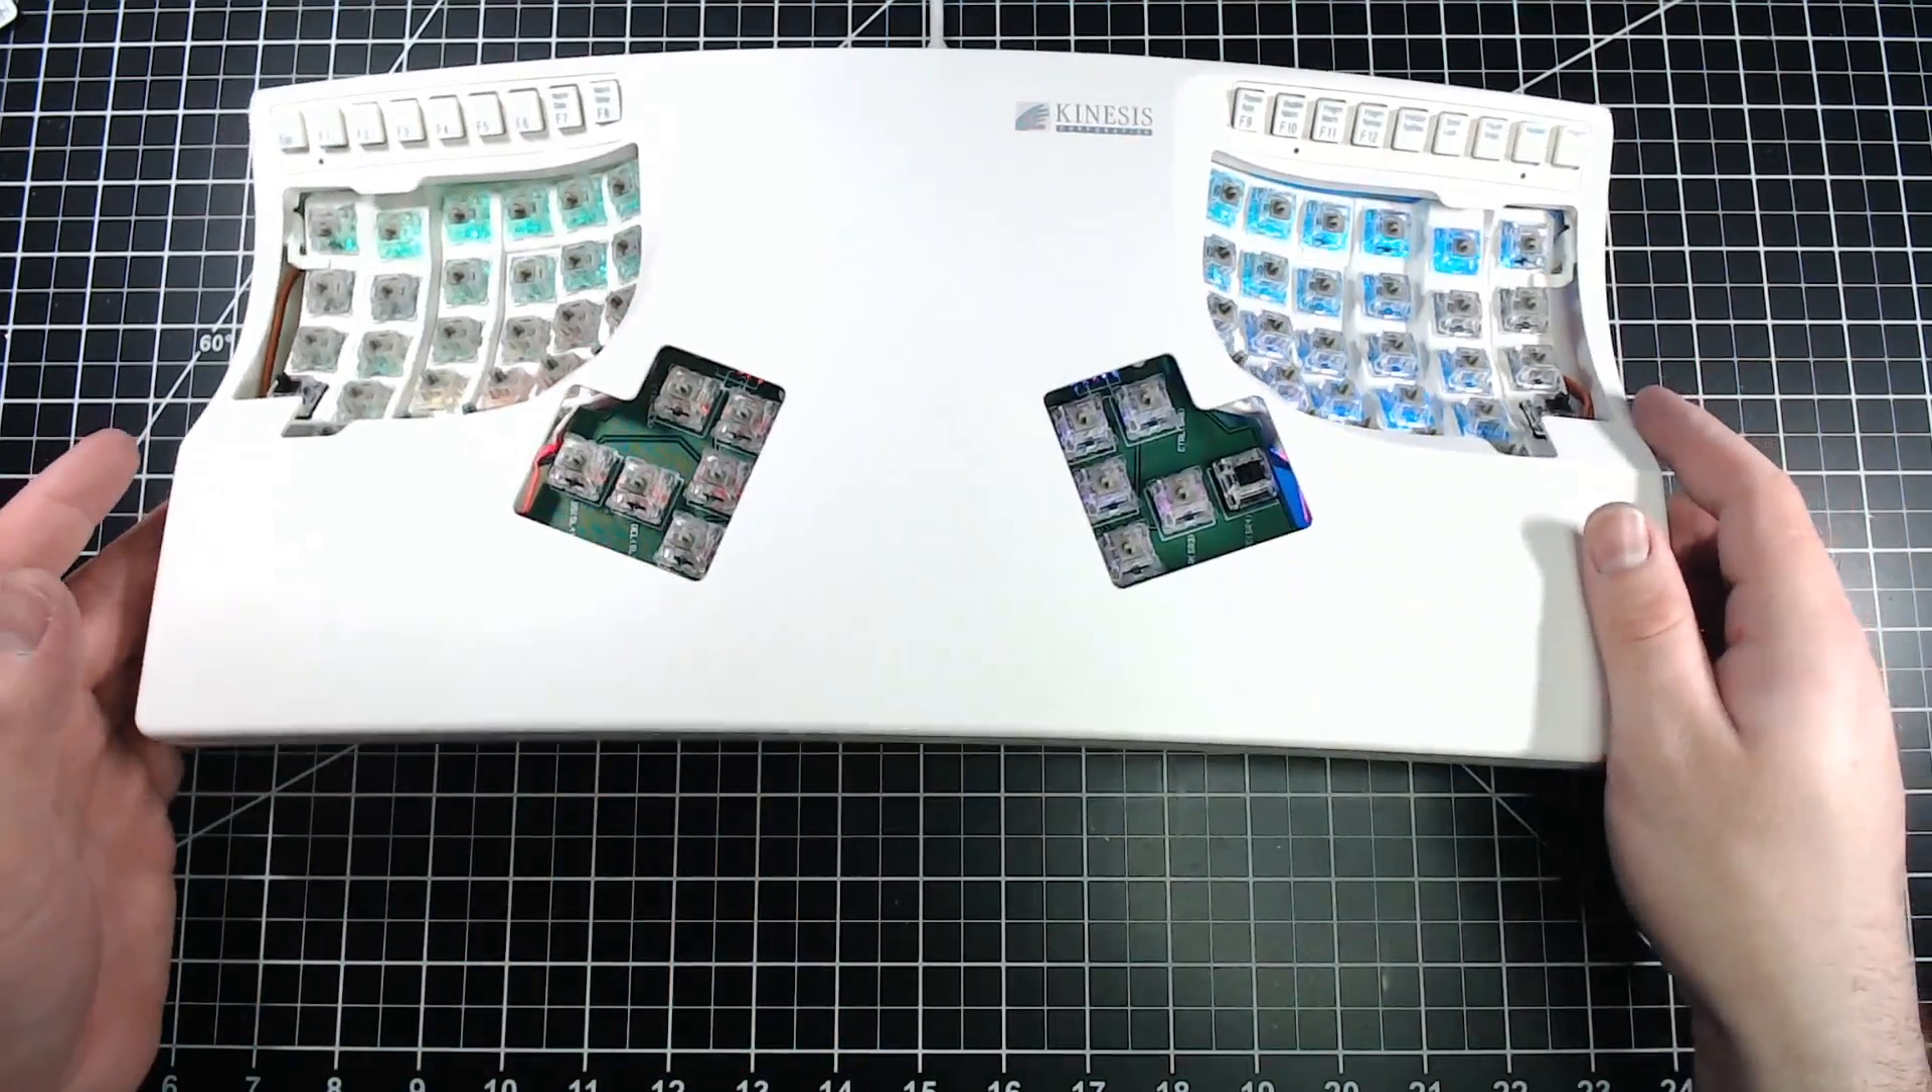The RGB is working, all of the boards are installed, the board is assembled and put together.